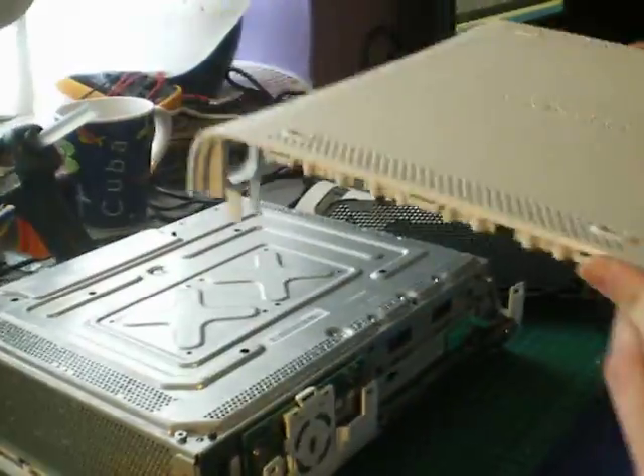And that's the bottom half of your case off.